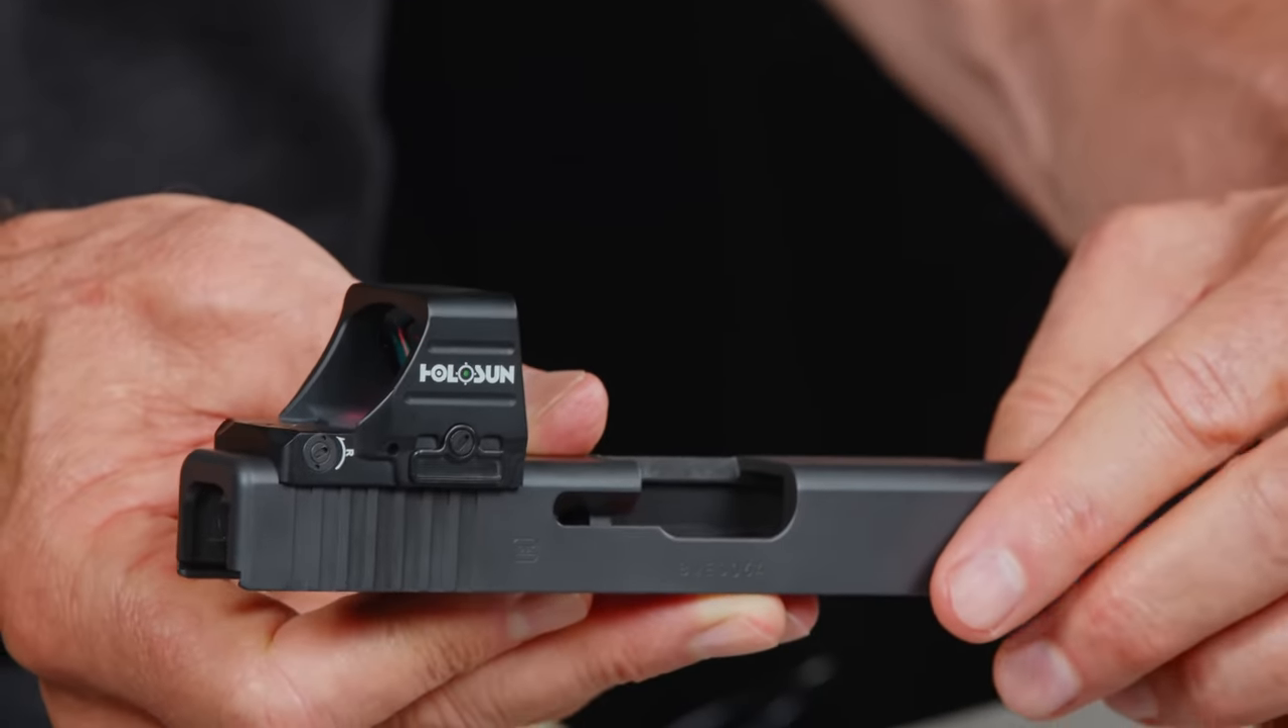This just happens to be a demonstration that this new 507 comp fits perfectly. See how it looks and how low it looks in there.